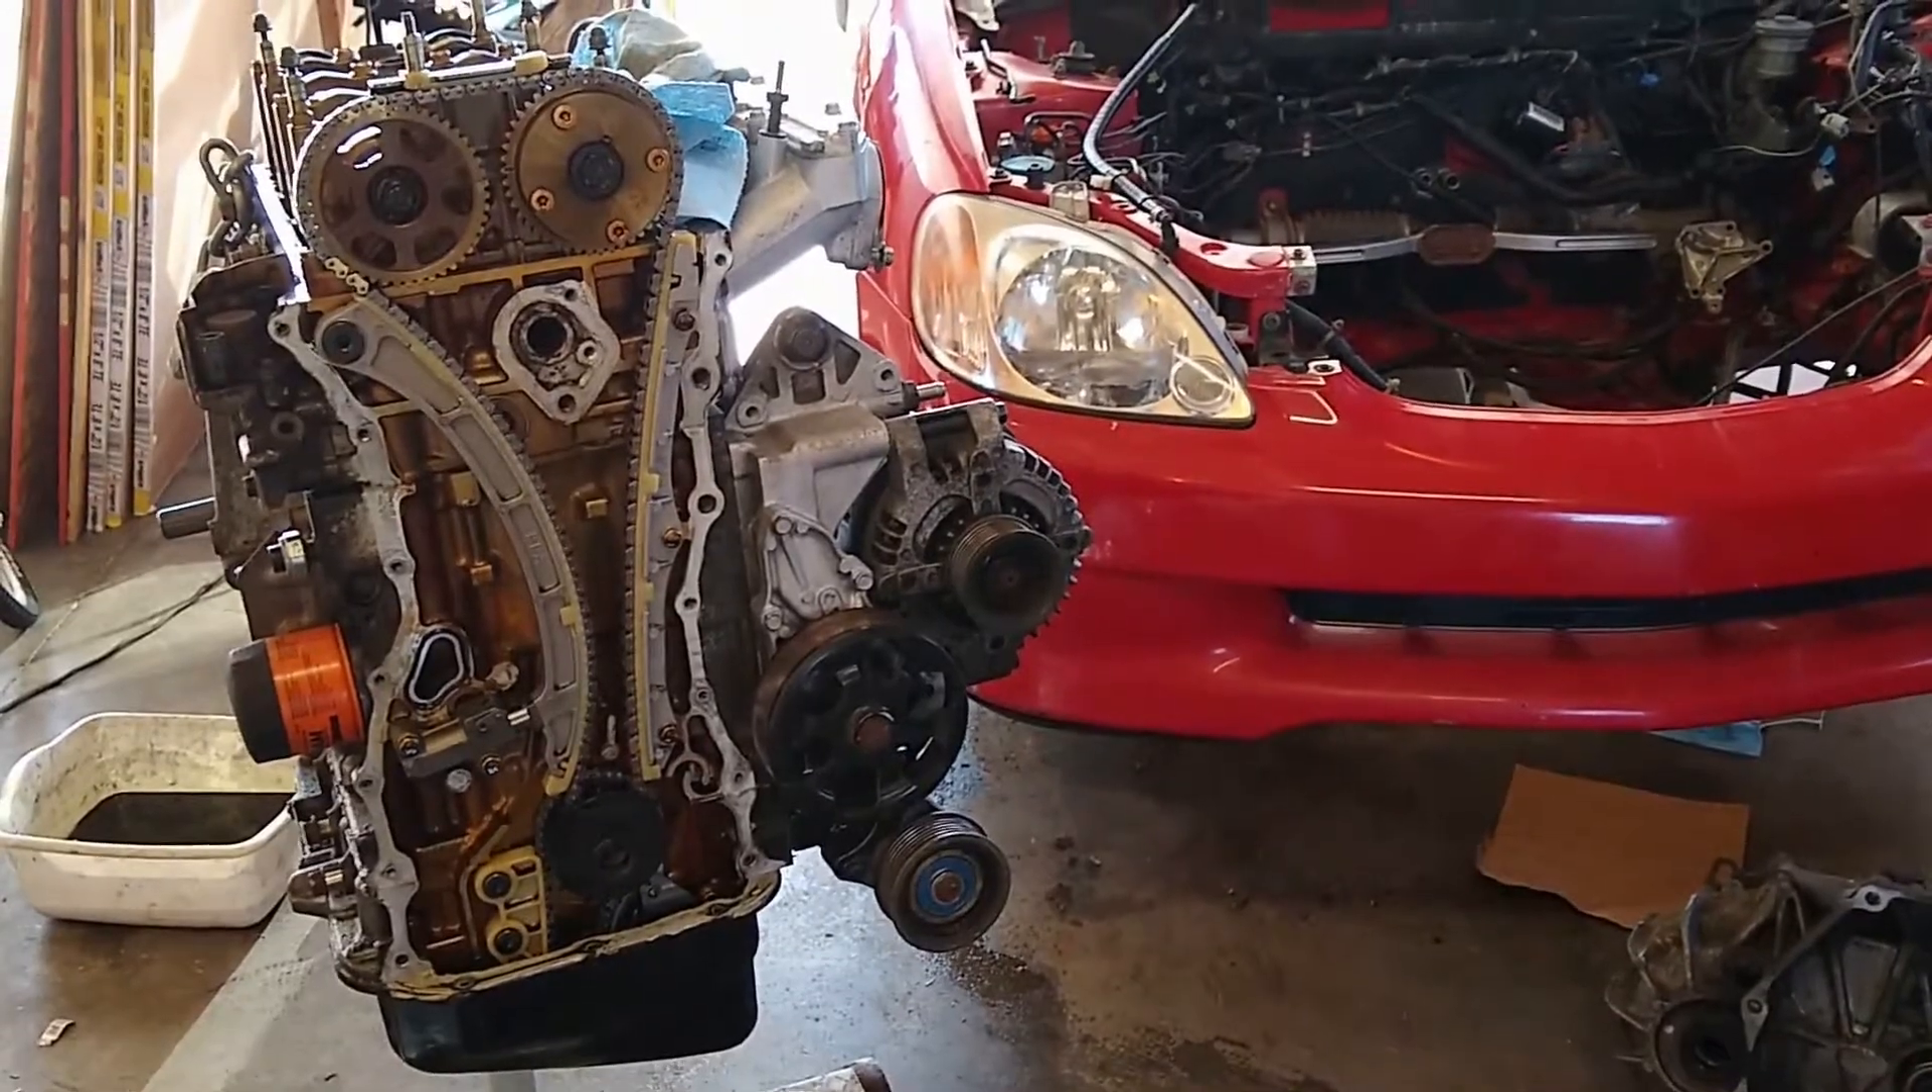I have the front of the cover off.